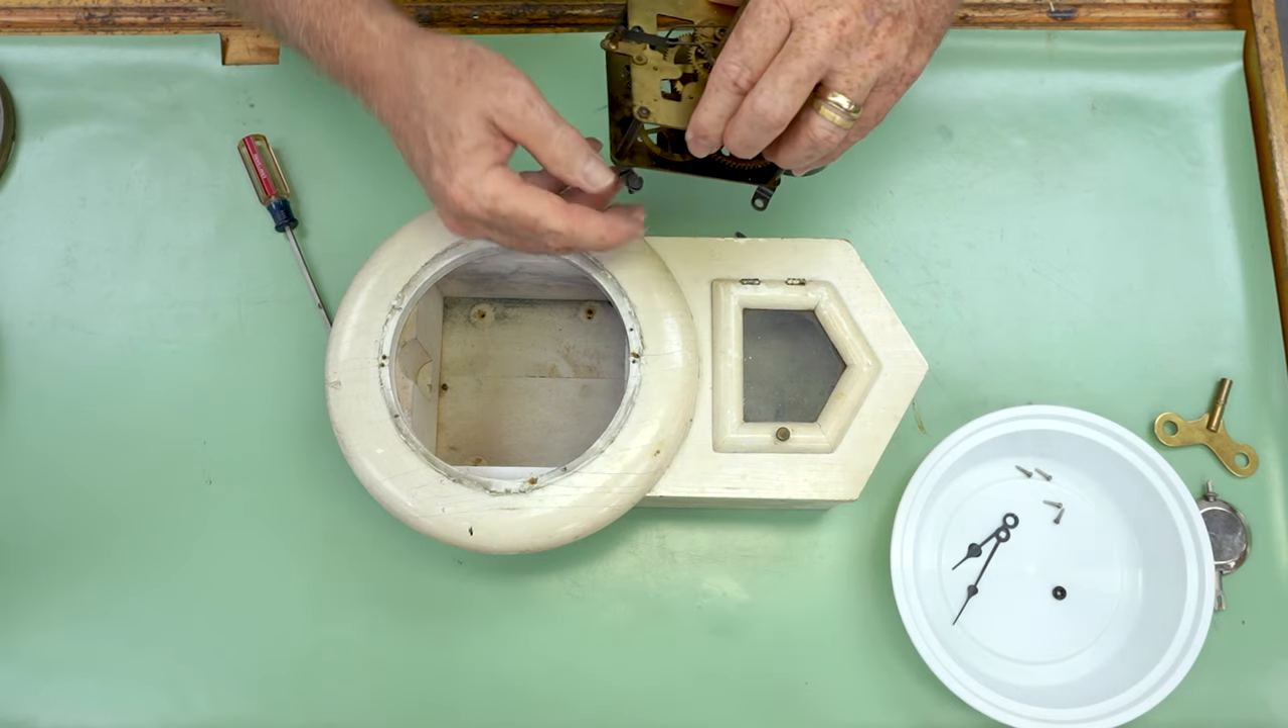But as you can see here, we have our movement removed from the case.